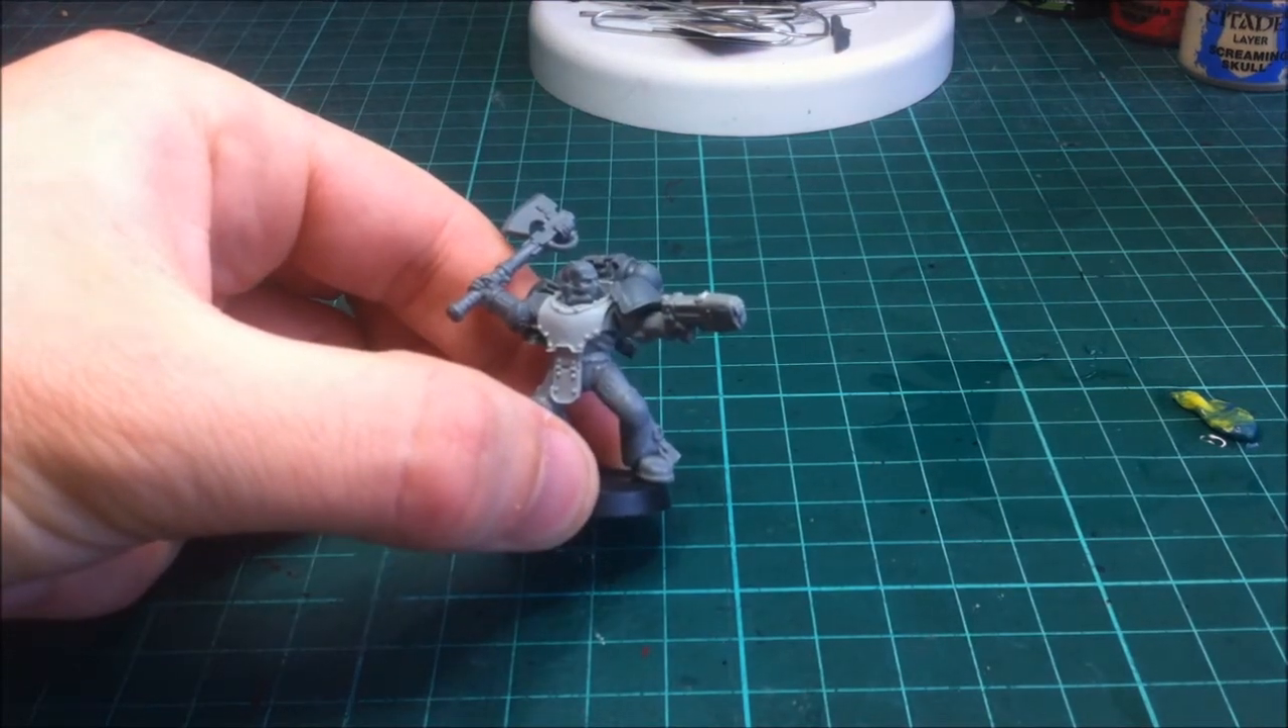As you can see I have glued on a head and I've also glued on the shoulder pads and backpacks.